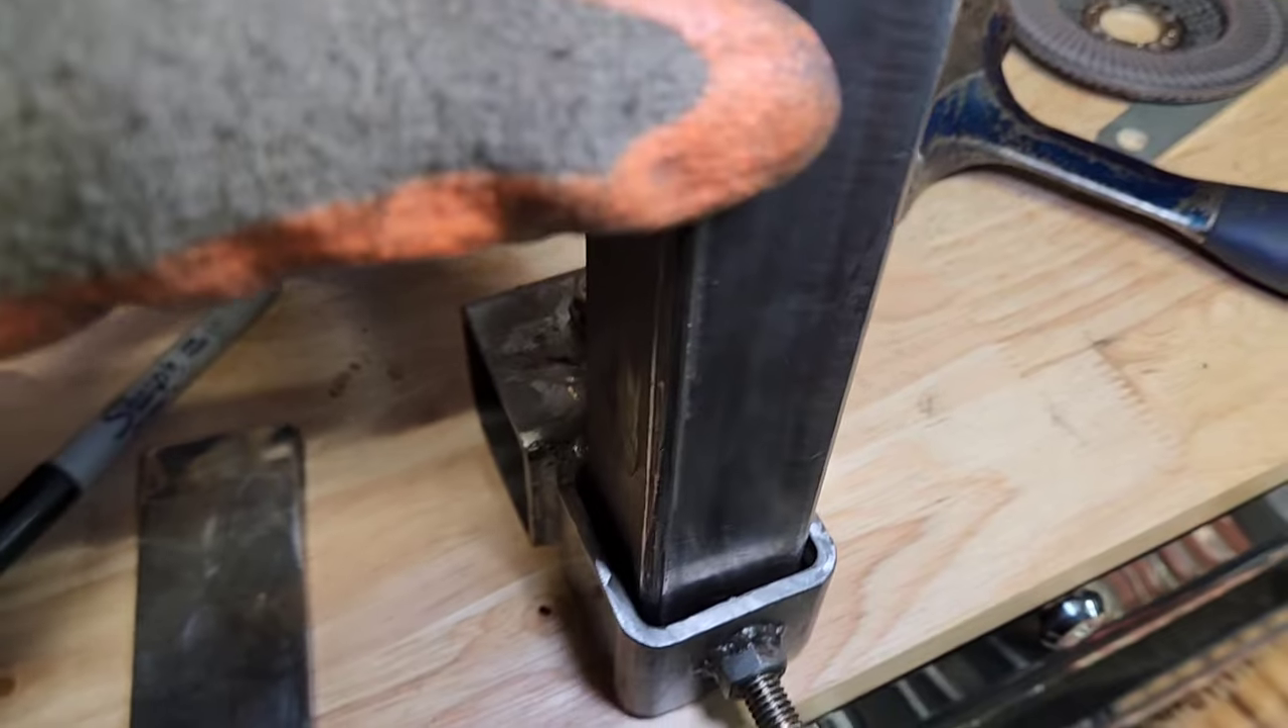When I was test fitting our height adjustment bar that goes in there, you can see there's a little bit of a gap there.